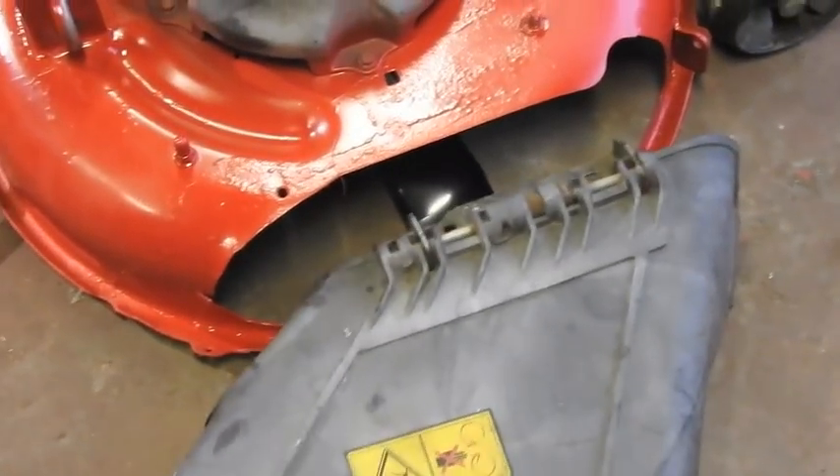The only thing left to do now is to put this chute back on and to put the deck back on.